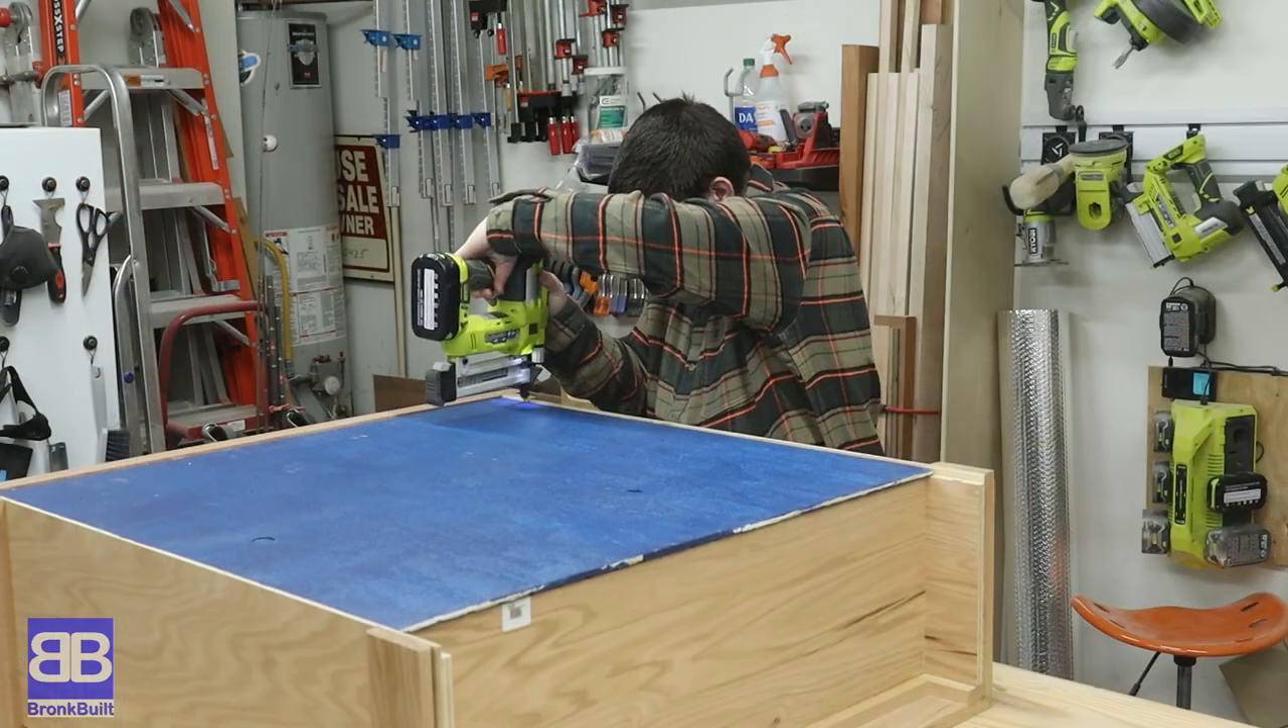The last step to assembly is for Eric to put the back in place and staple it down.